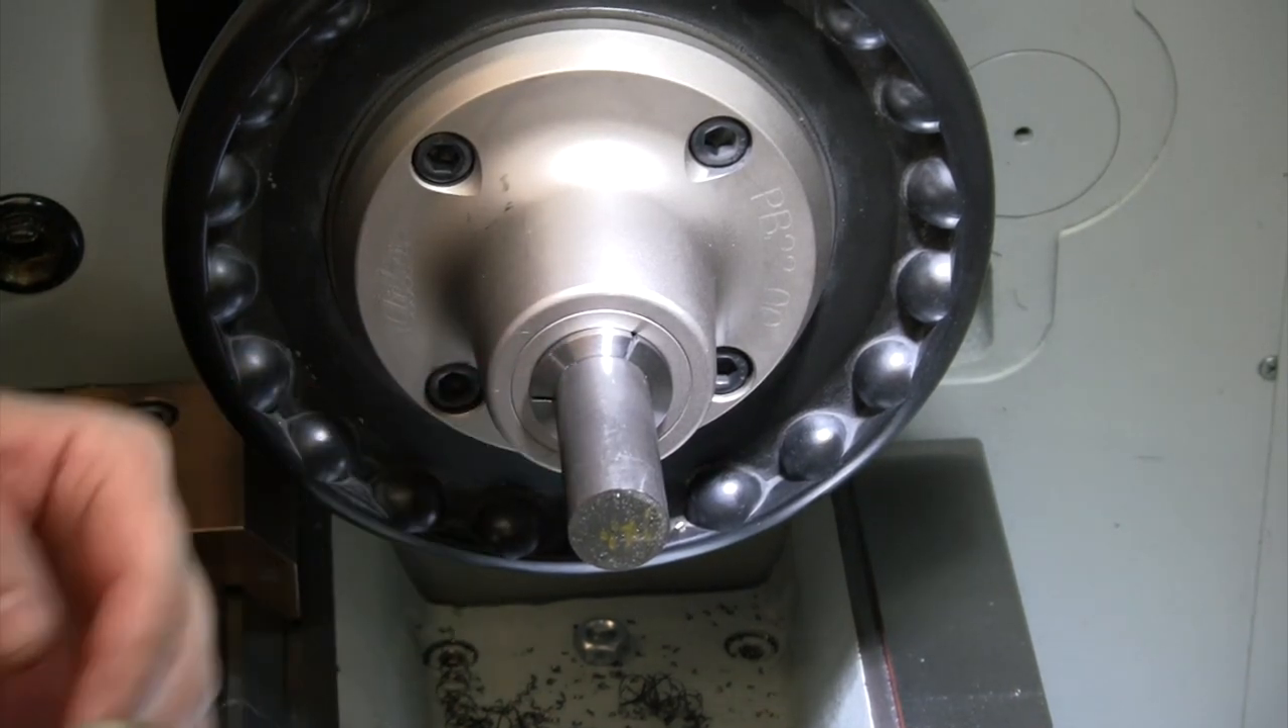All right, we've got our piece of stock loaded in there.